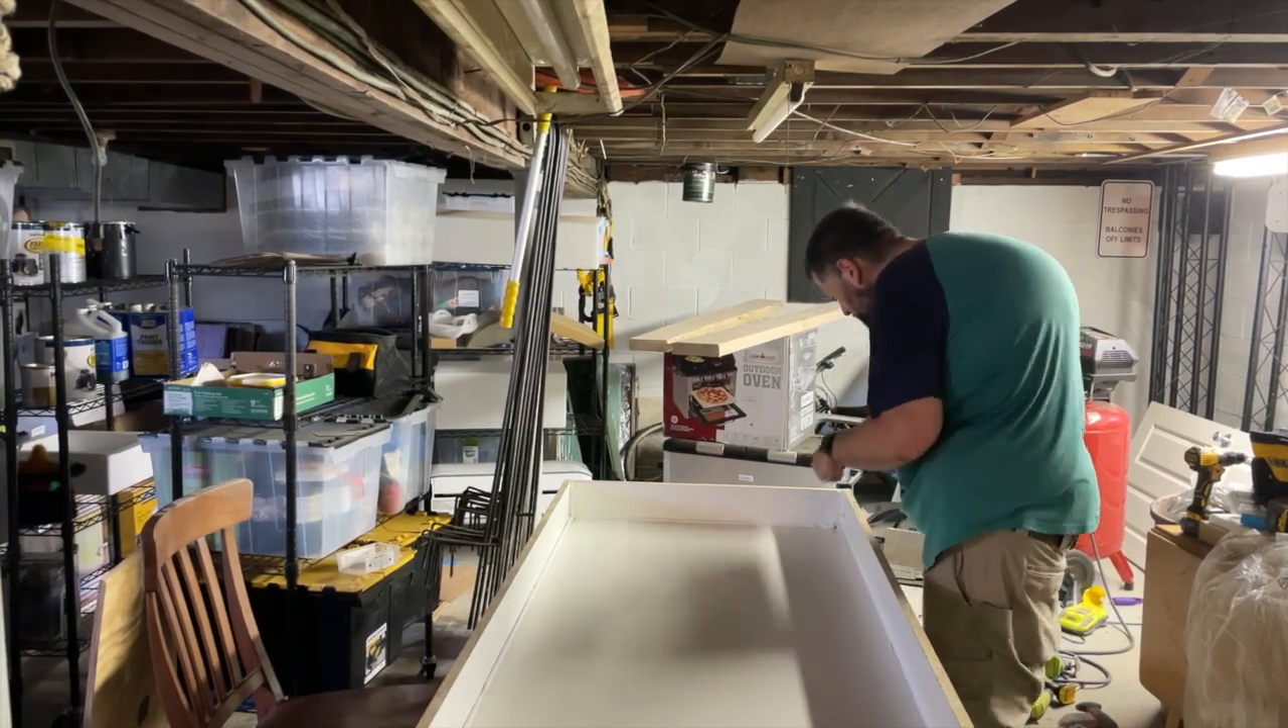Here you see I've already constructed the form.